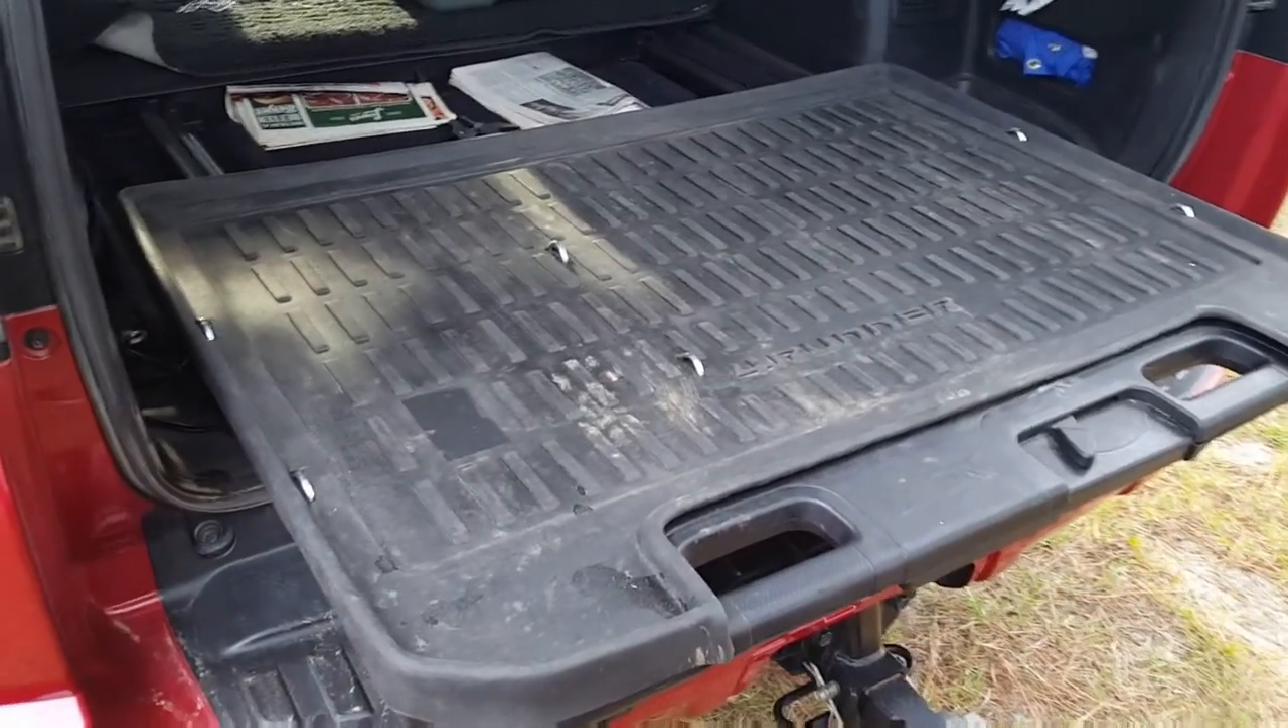Alright, so here's what it looks like all installed. I've got the rubber mat, the Toyota rubber mat that is a Toyota accessory over the back.